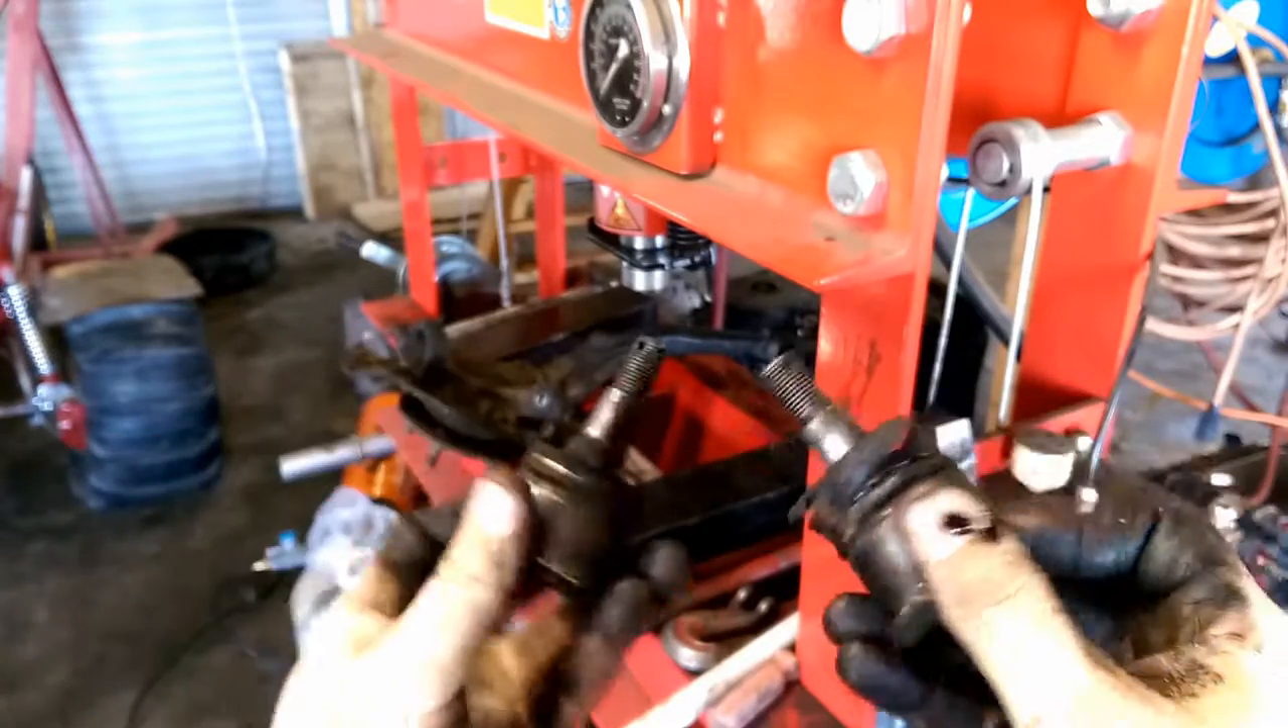Well, there we have it, two old nasty ball joints gone.